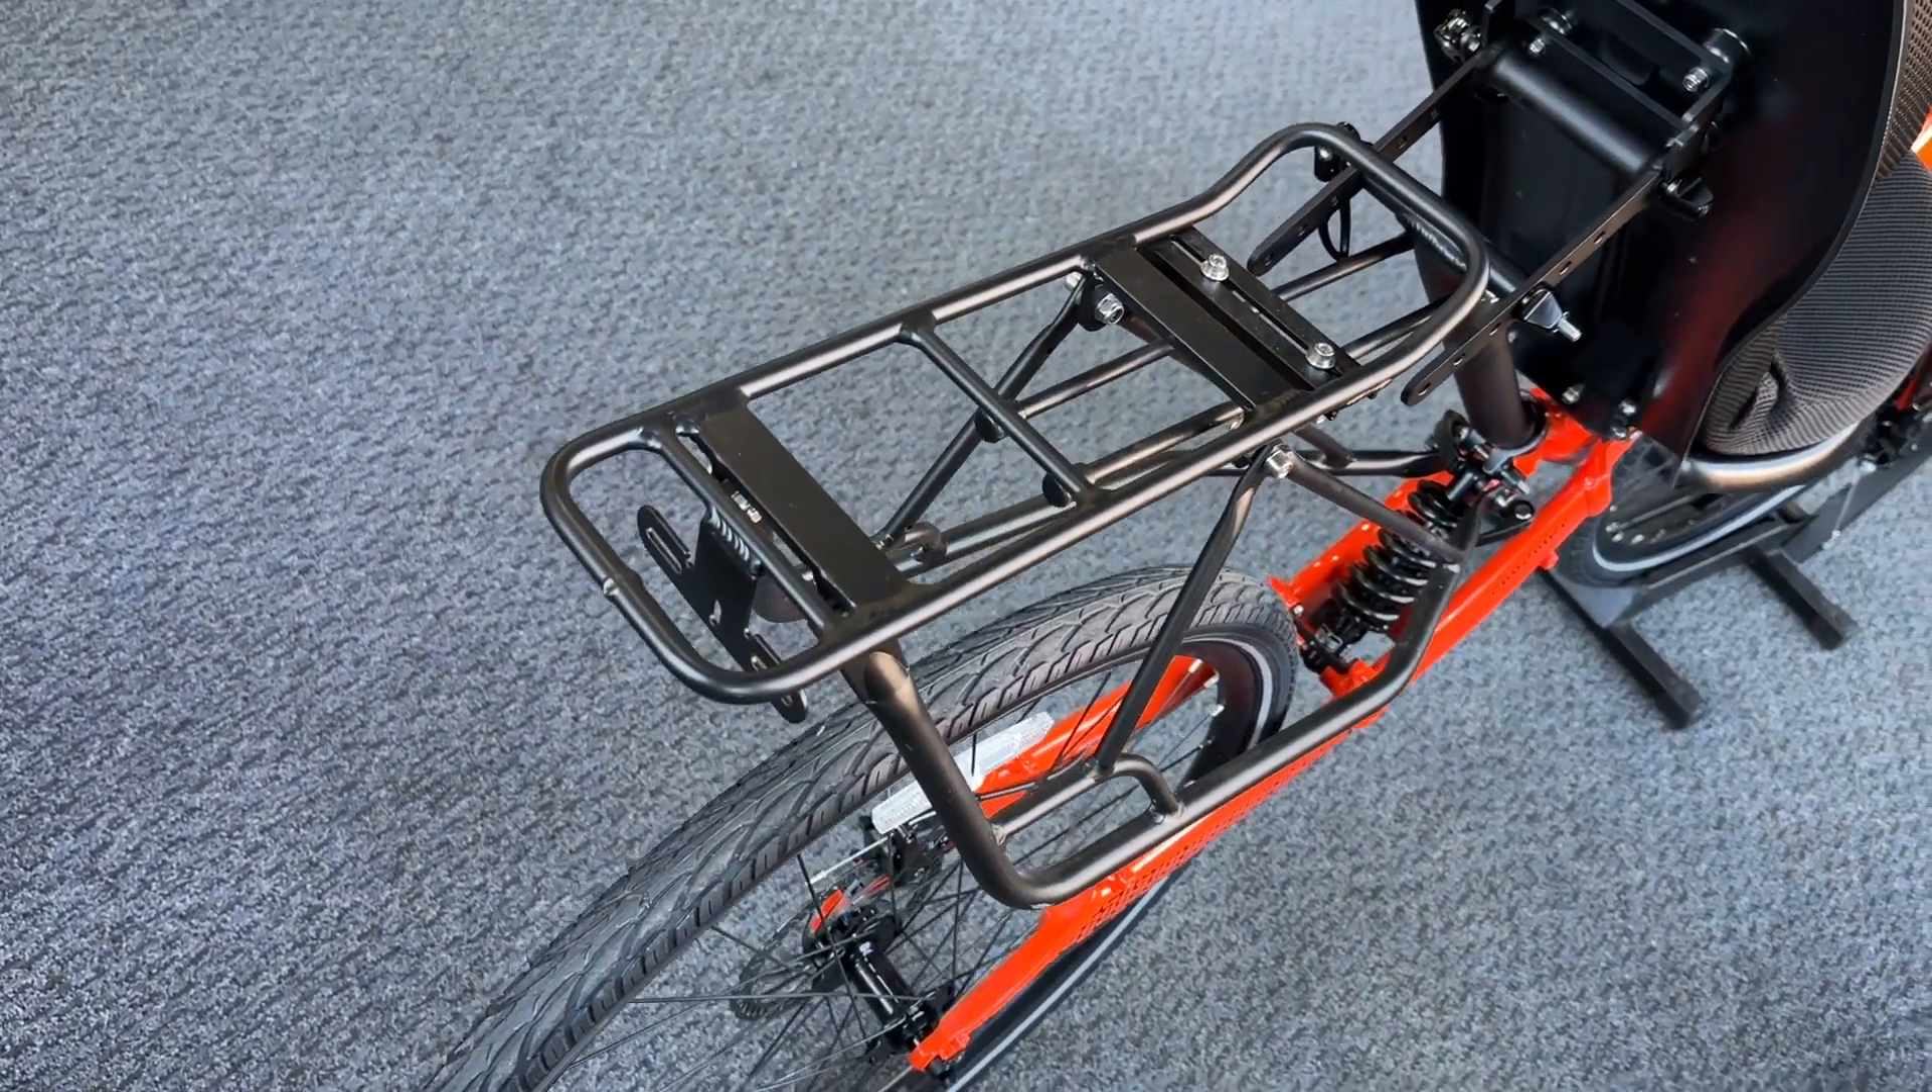There you go your rear rack is installed ready to haul your gear.